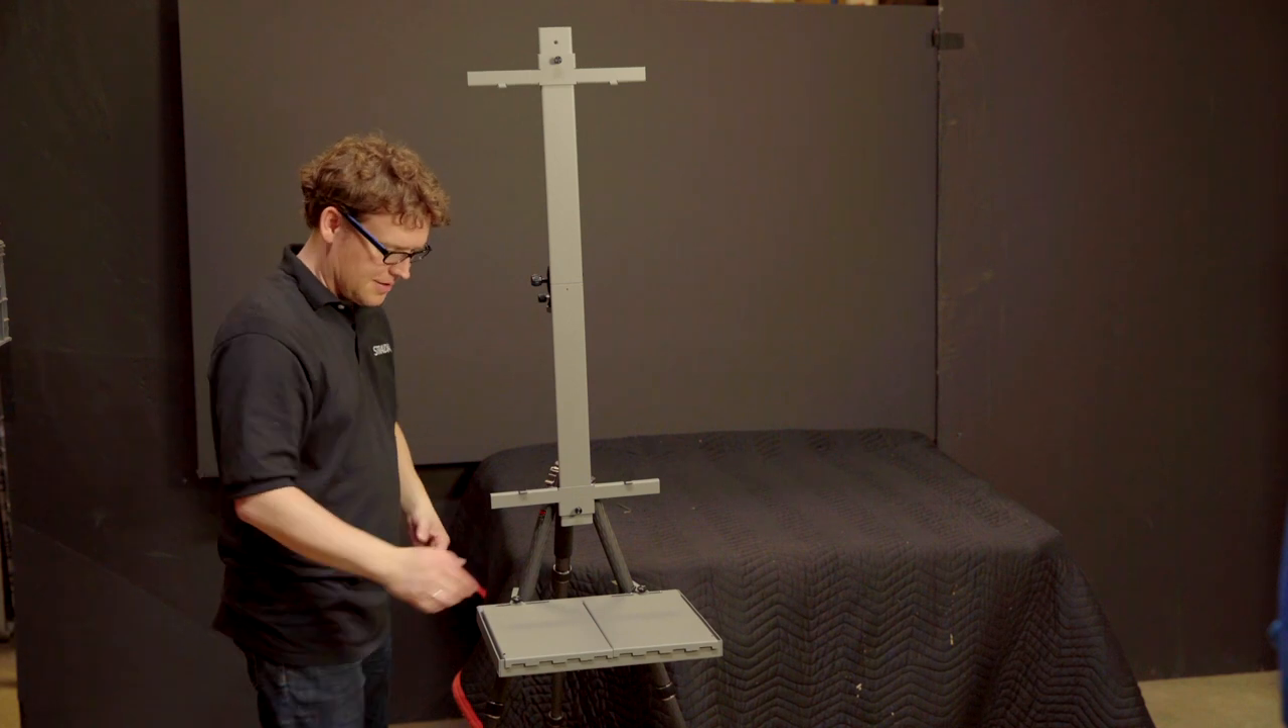So now we've got the mast in place. And with these hooks, we've got the tray sitting here.